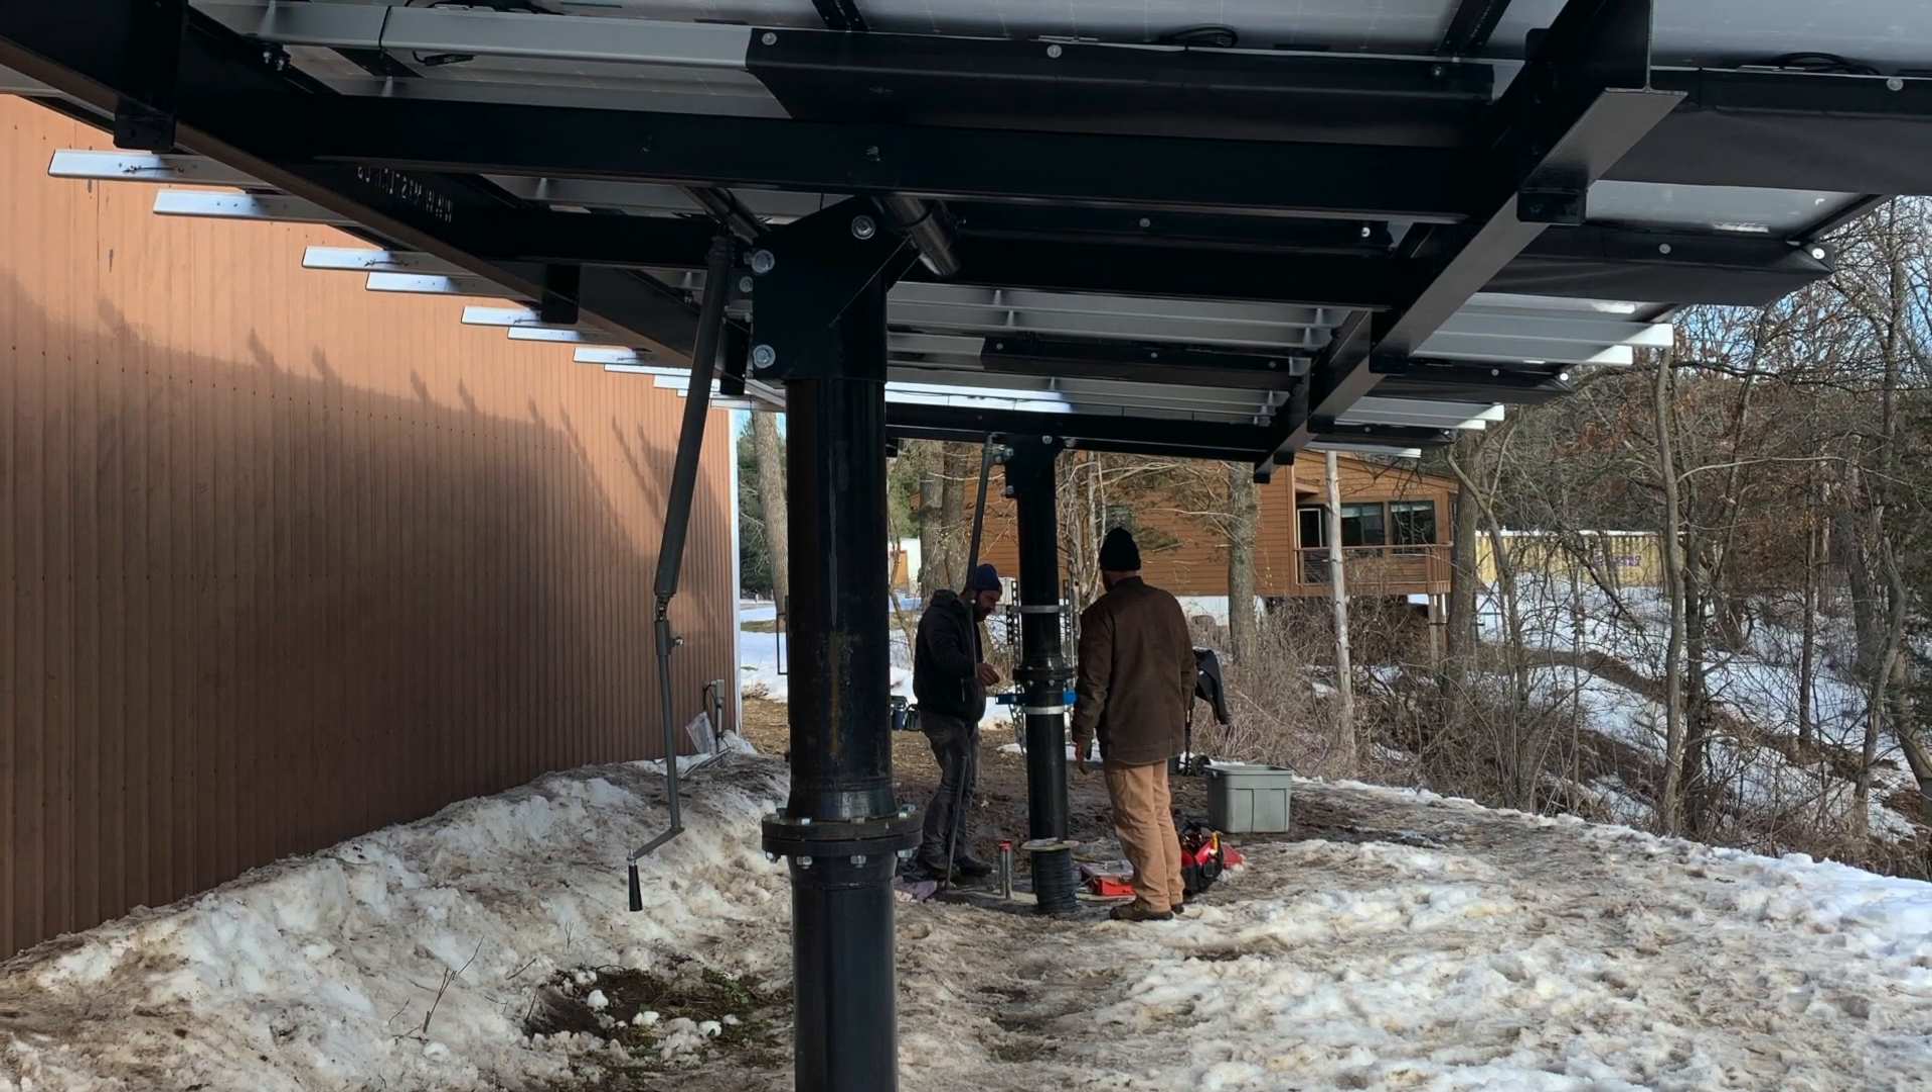Here's the solar array all pulled up into place.